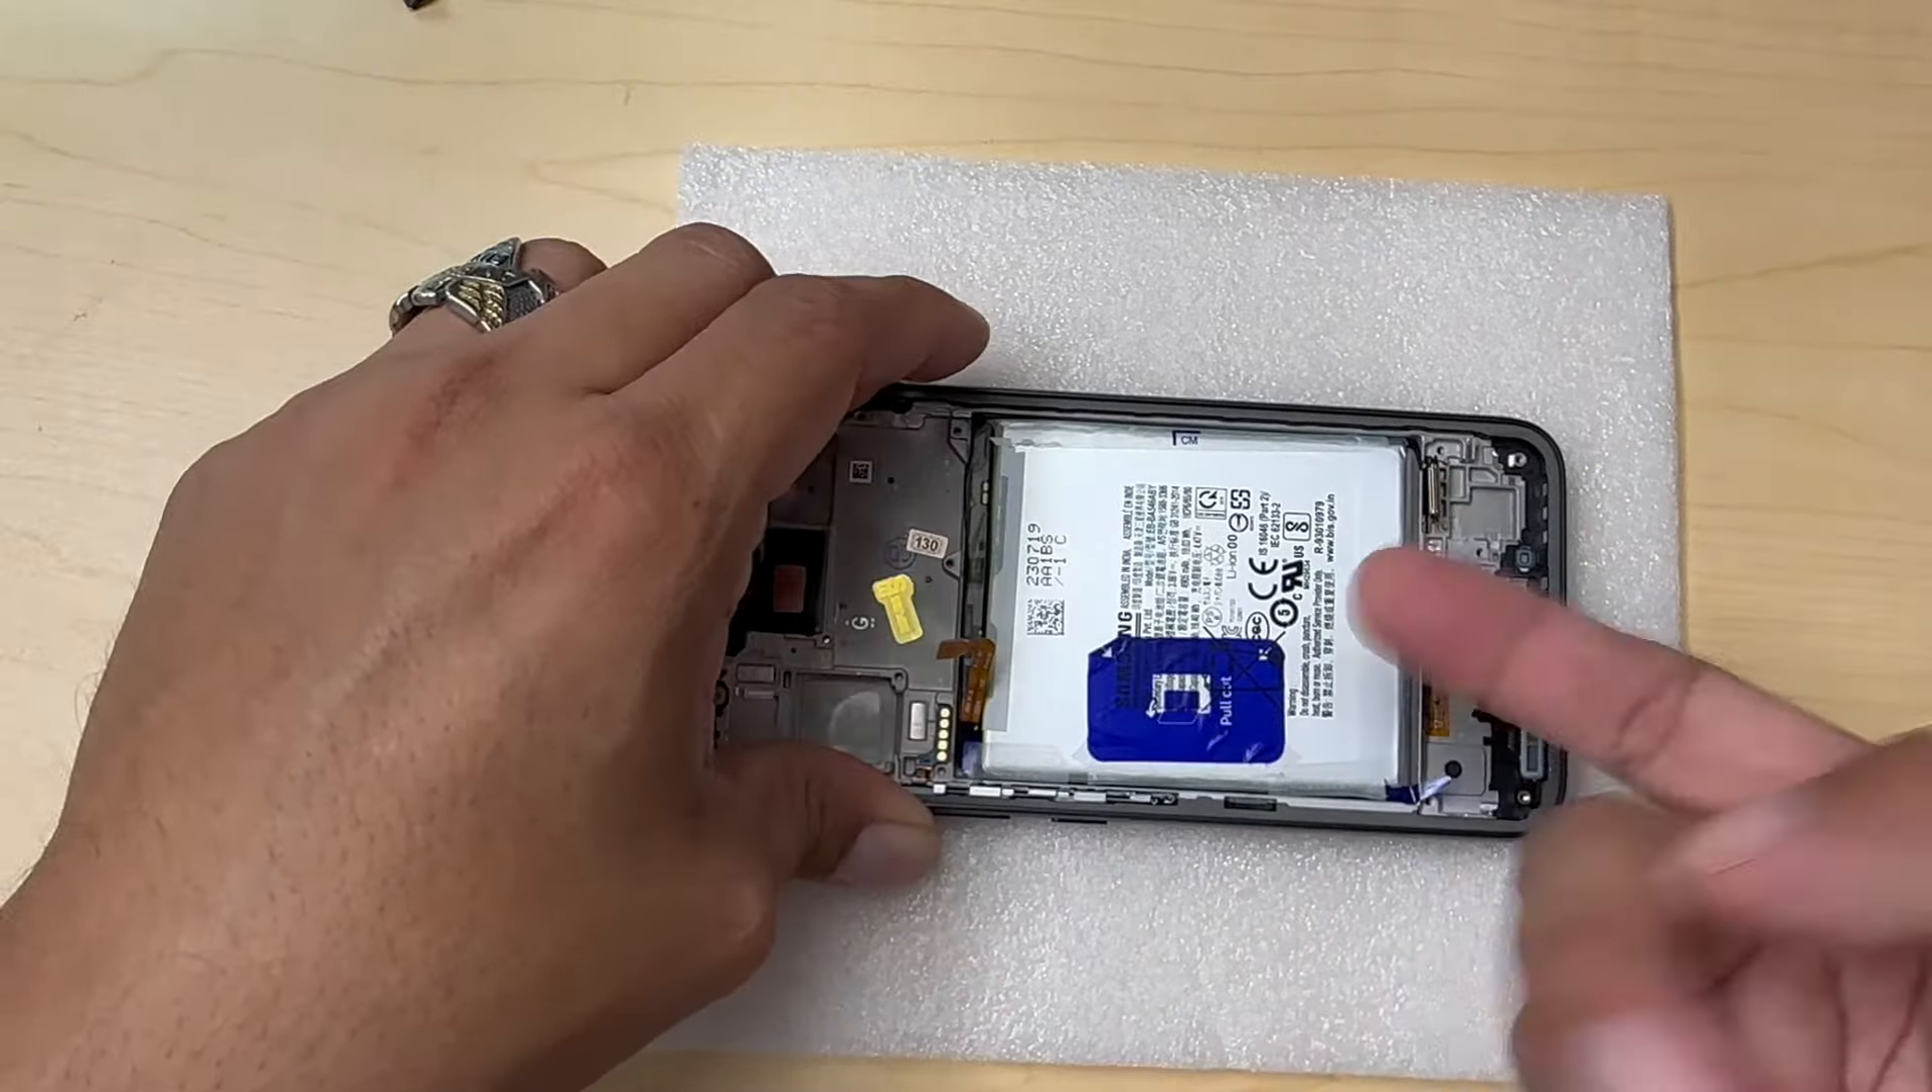And we have our new battery i mean our old our battery installed in the new housing and it's looking just like so.